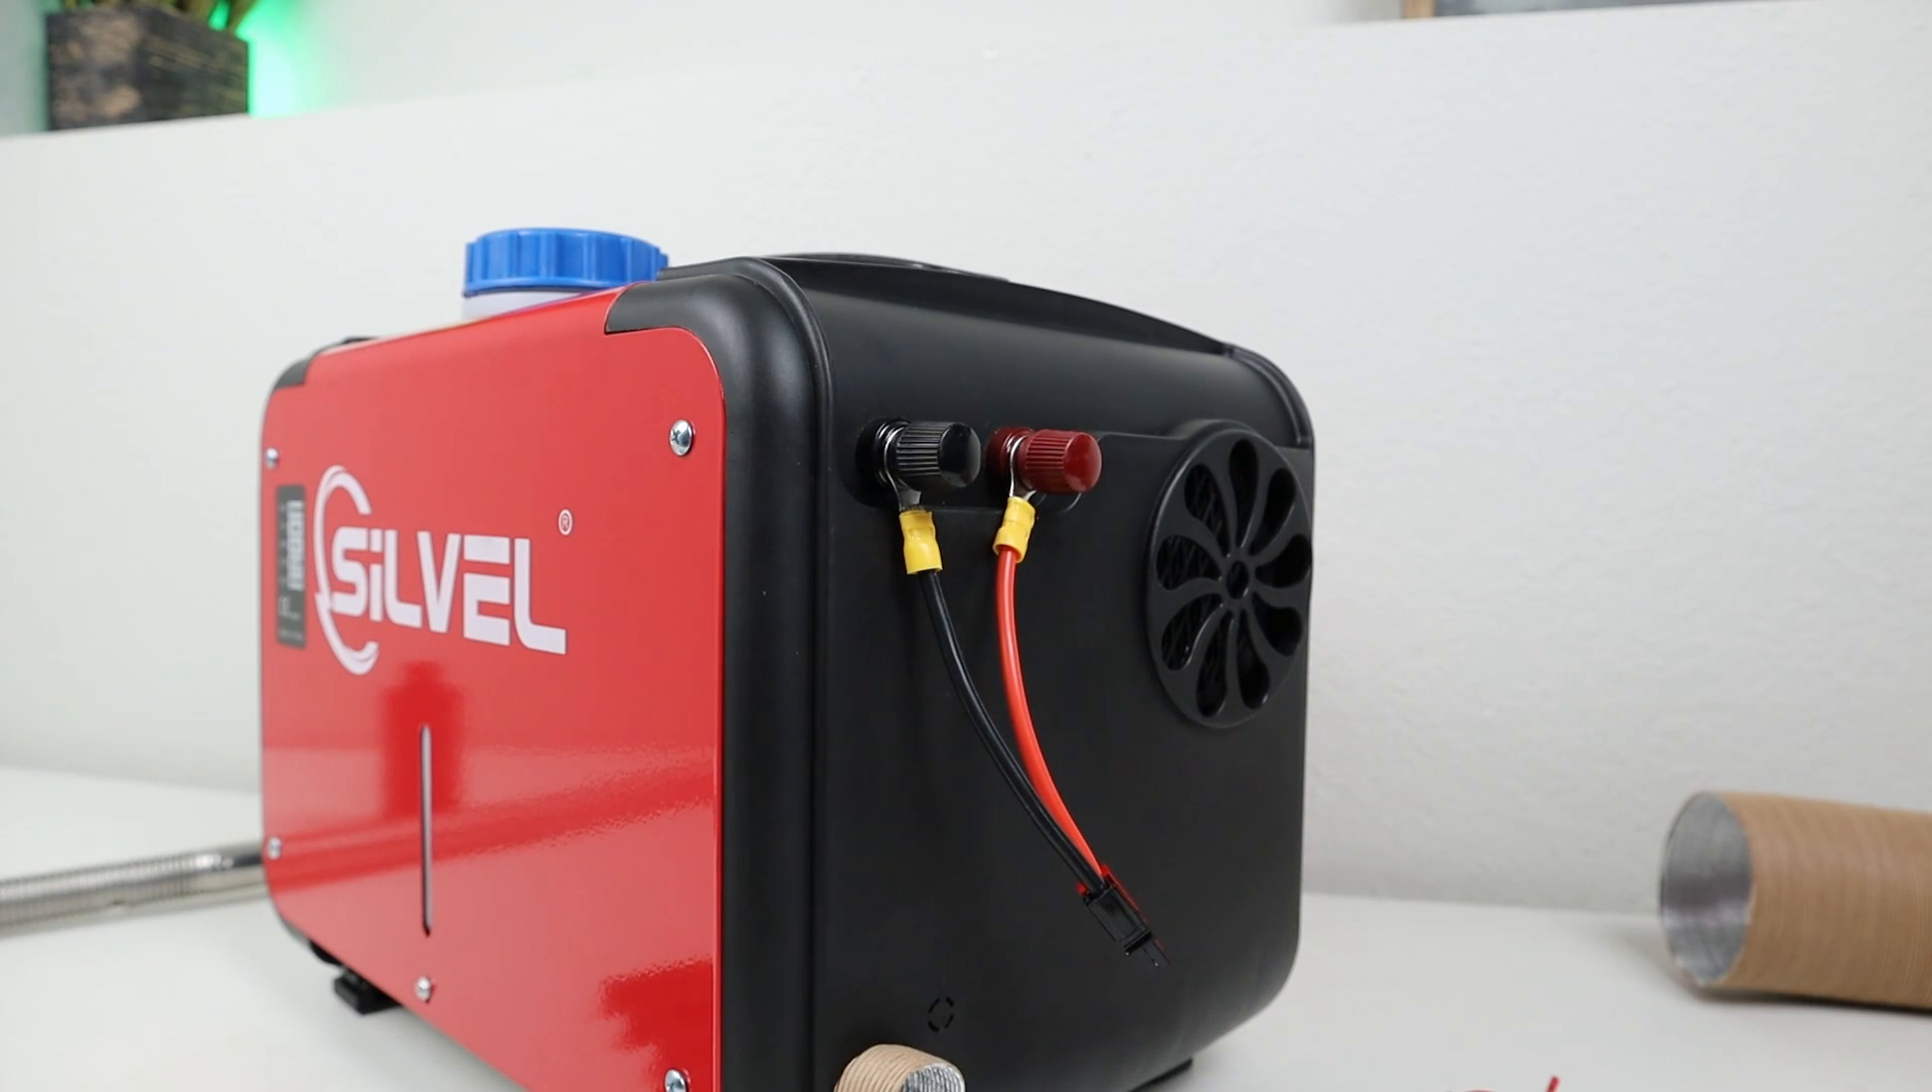So a few minutes later, we have the whole unit put back together.